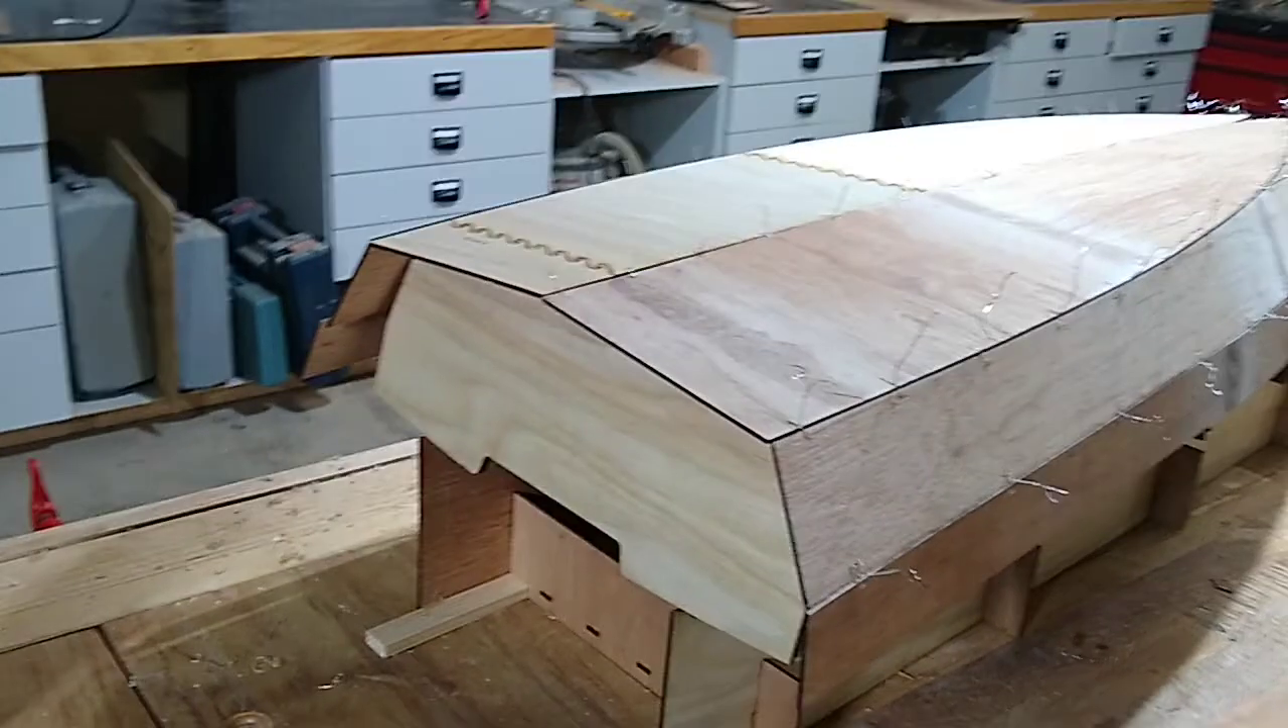As you can see we've stitched up the side panels and the bottom.